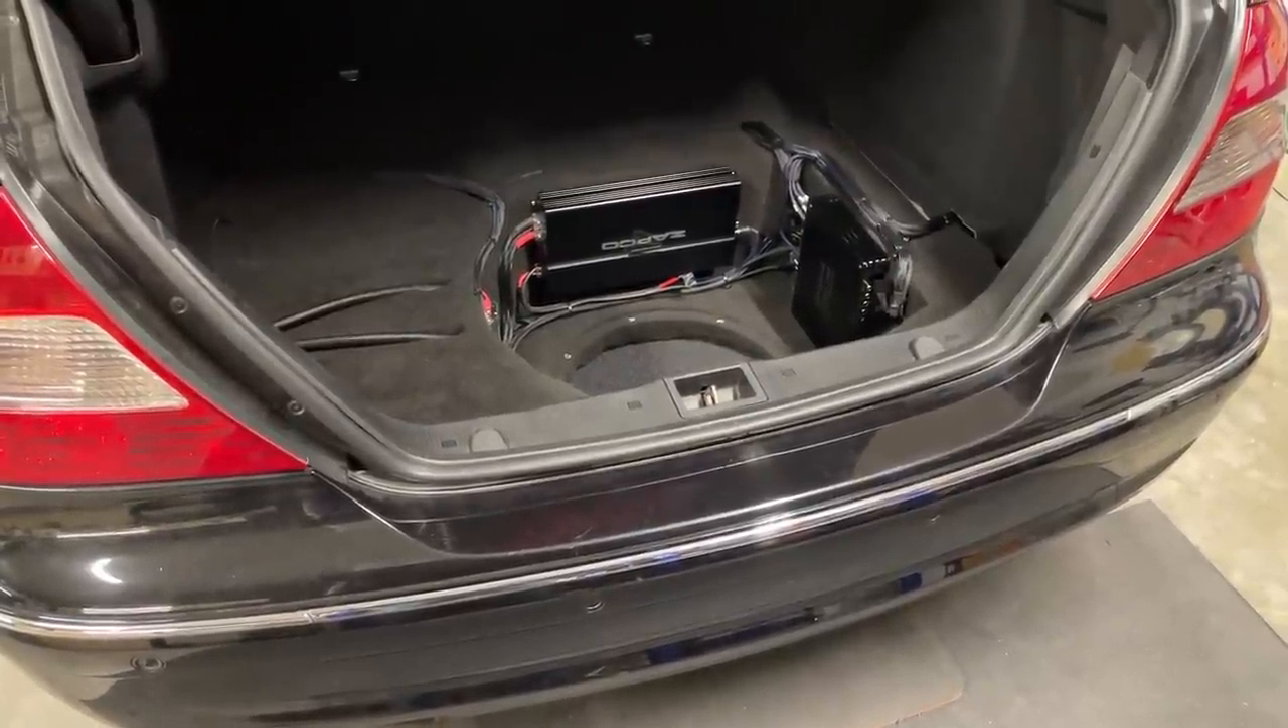We still don't have a floor panel.